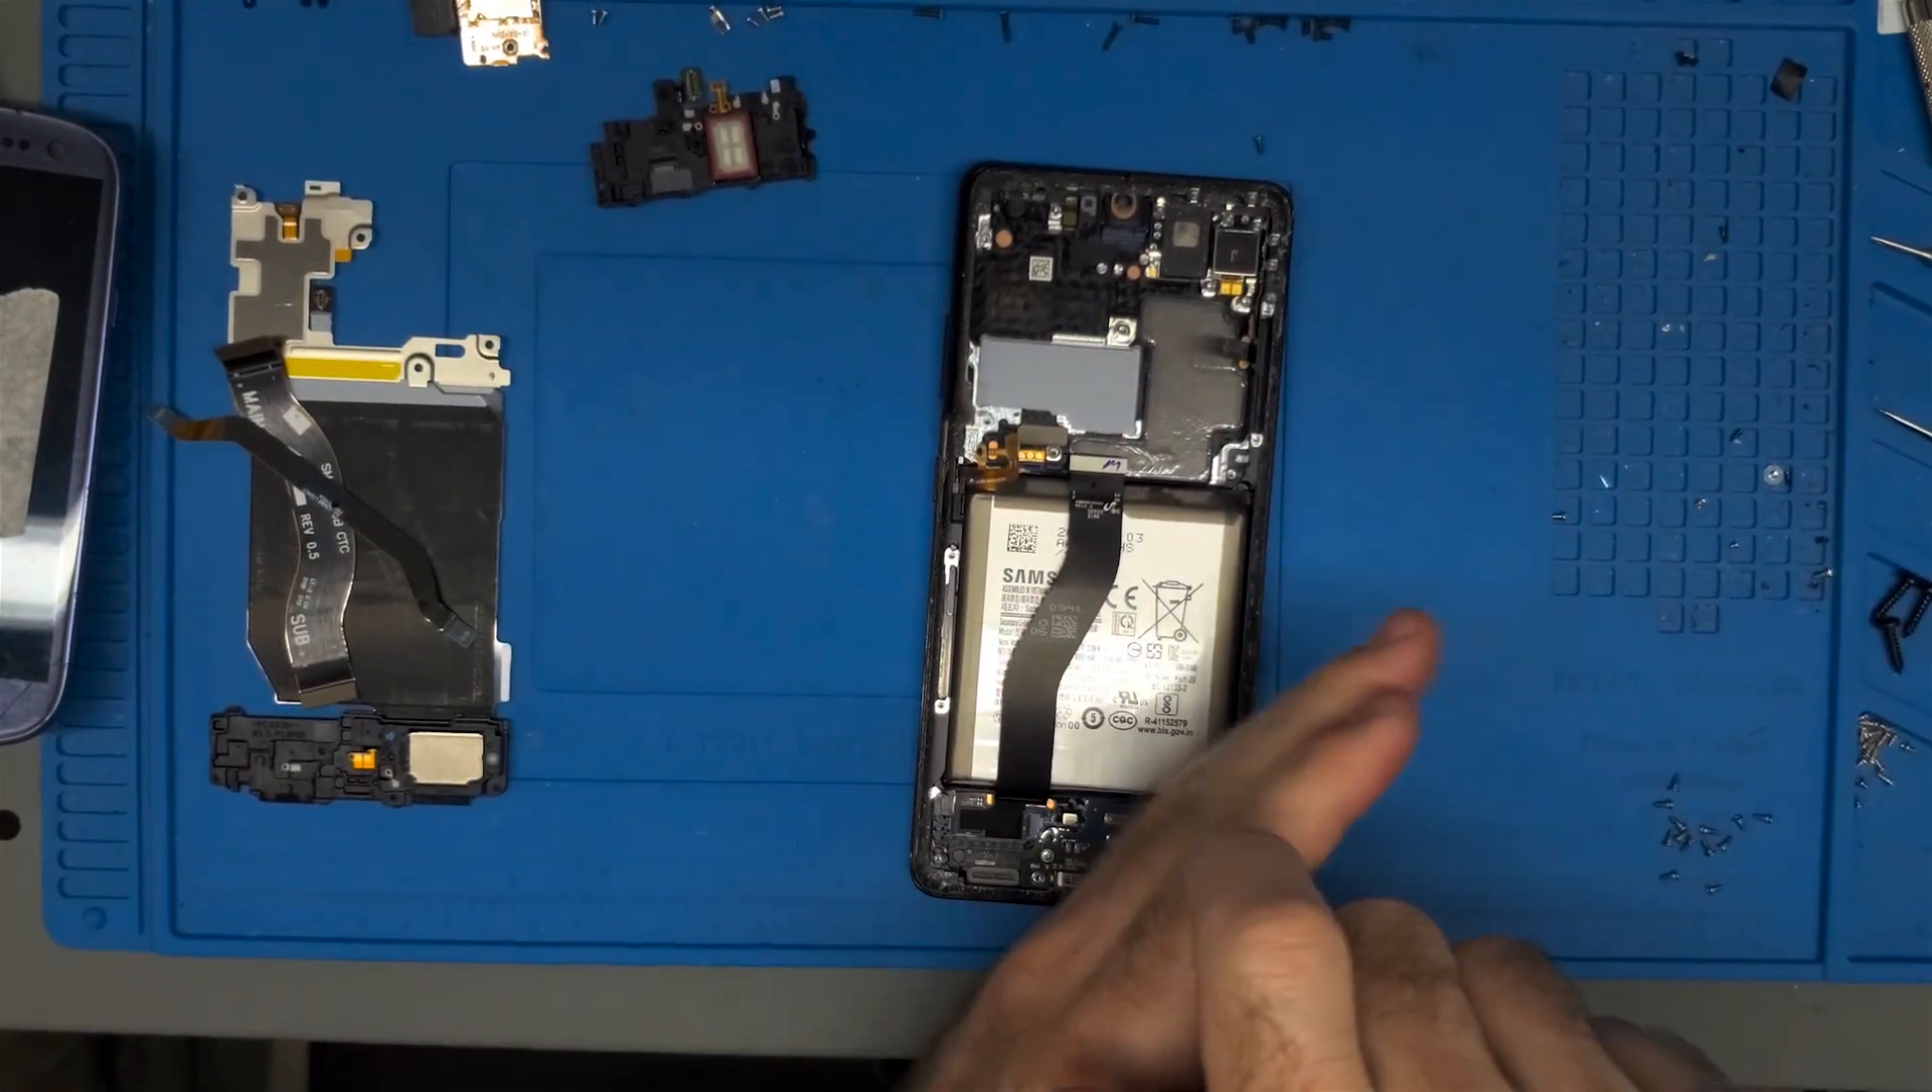I still gotta get the battery out.